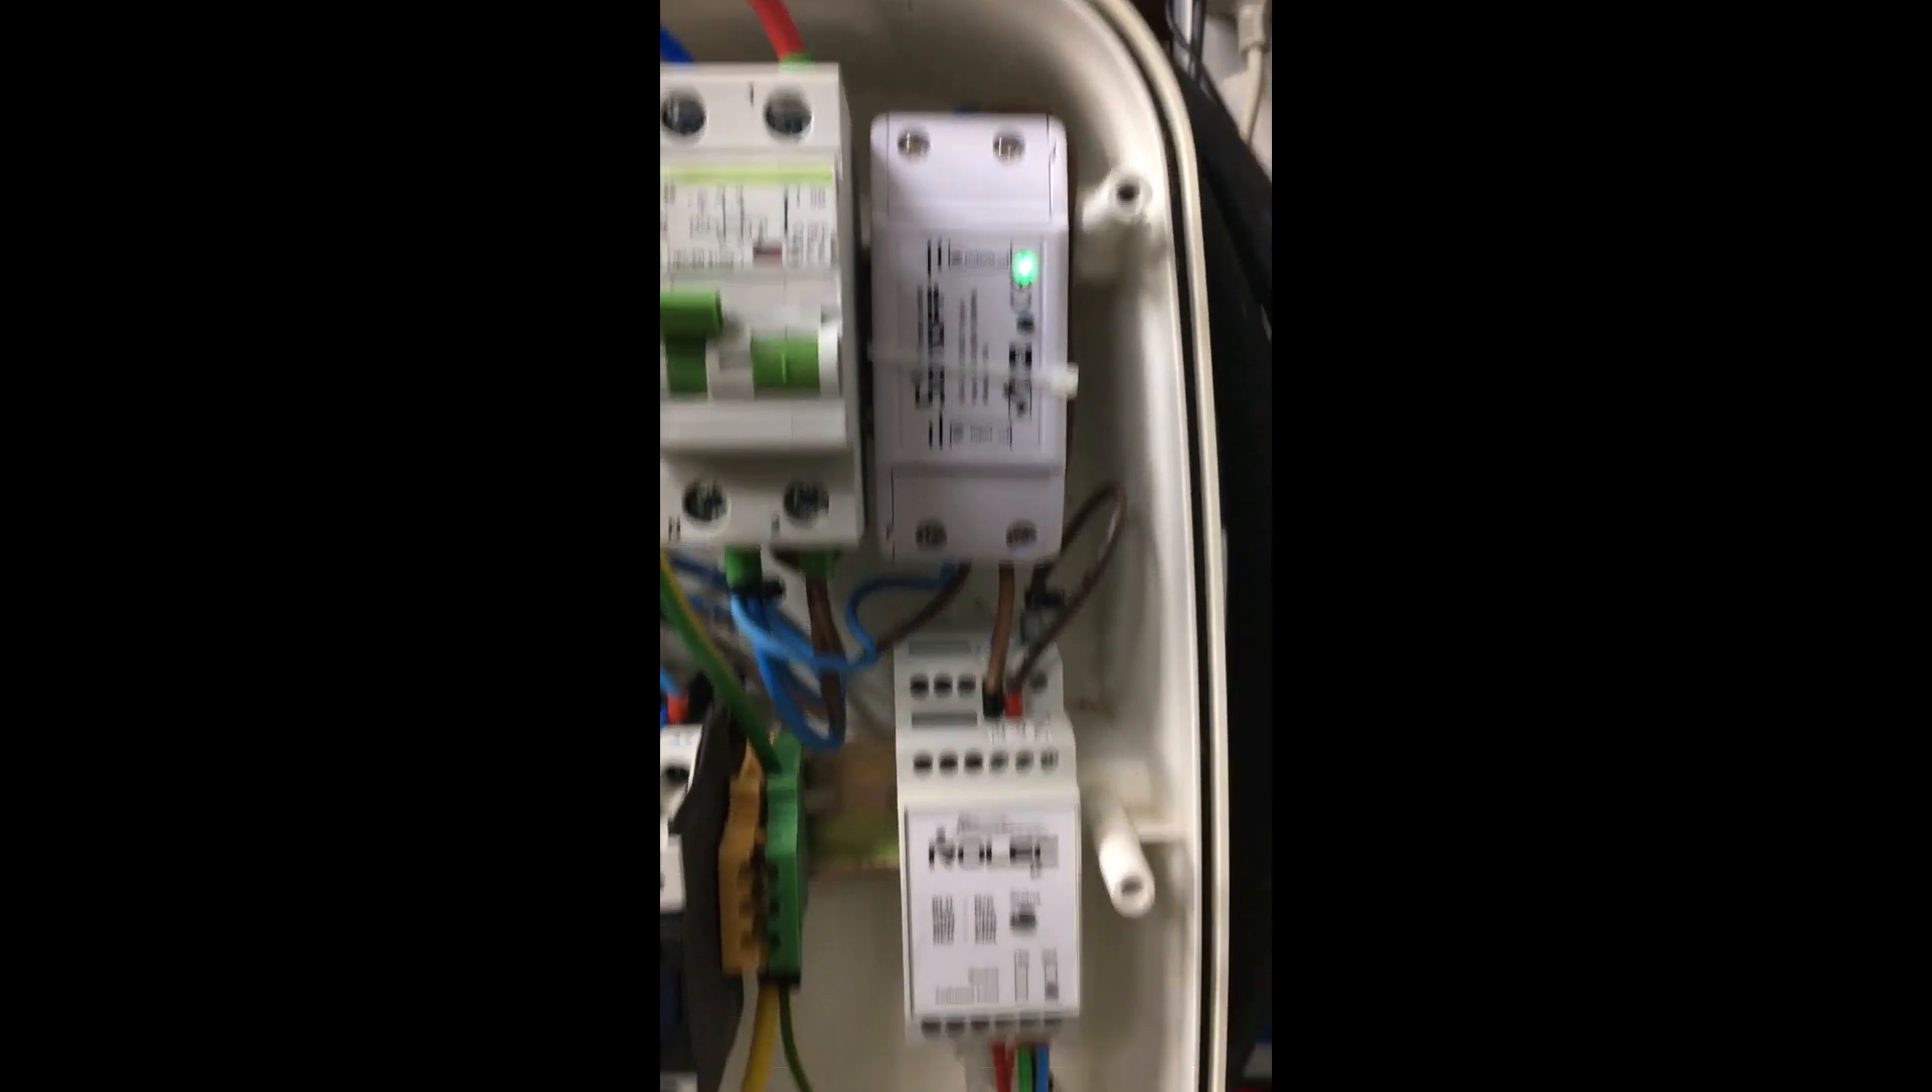We've got our new Sonoff switch device installed. It's powered up.